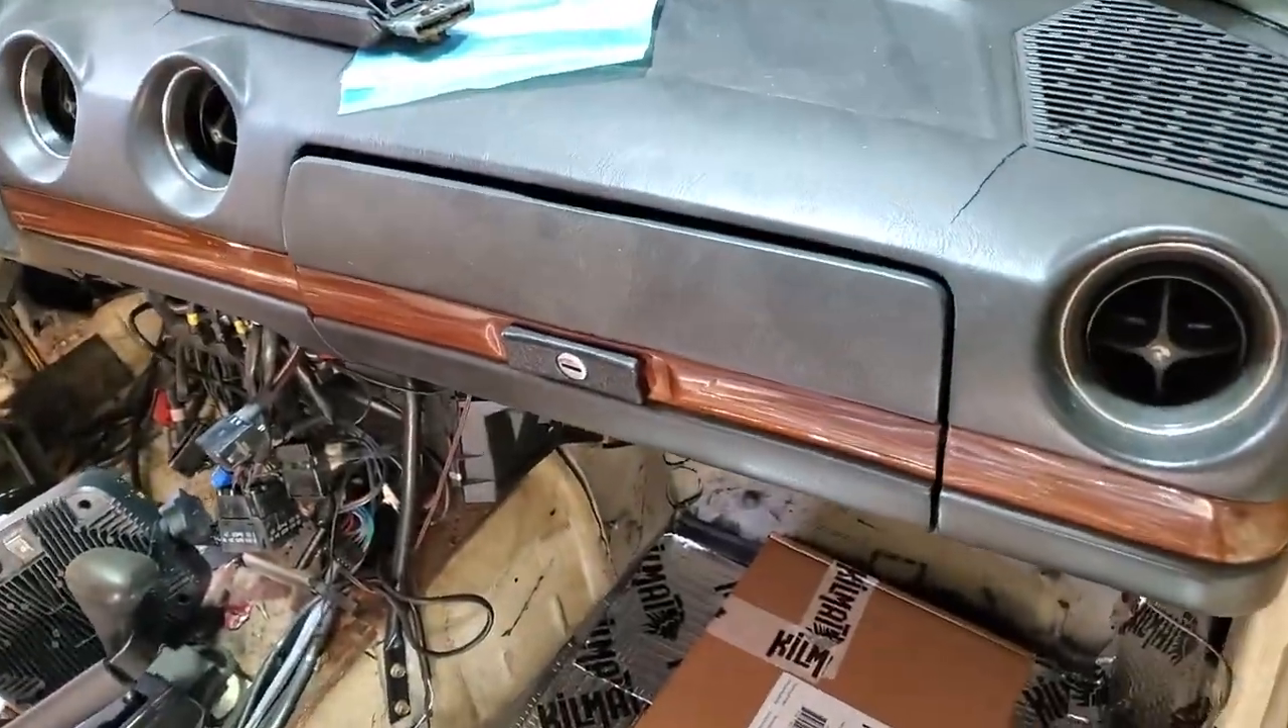And i still have to take the dash out i haven't gotten around to it.